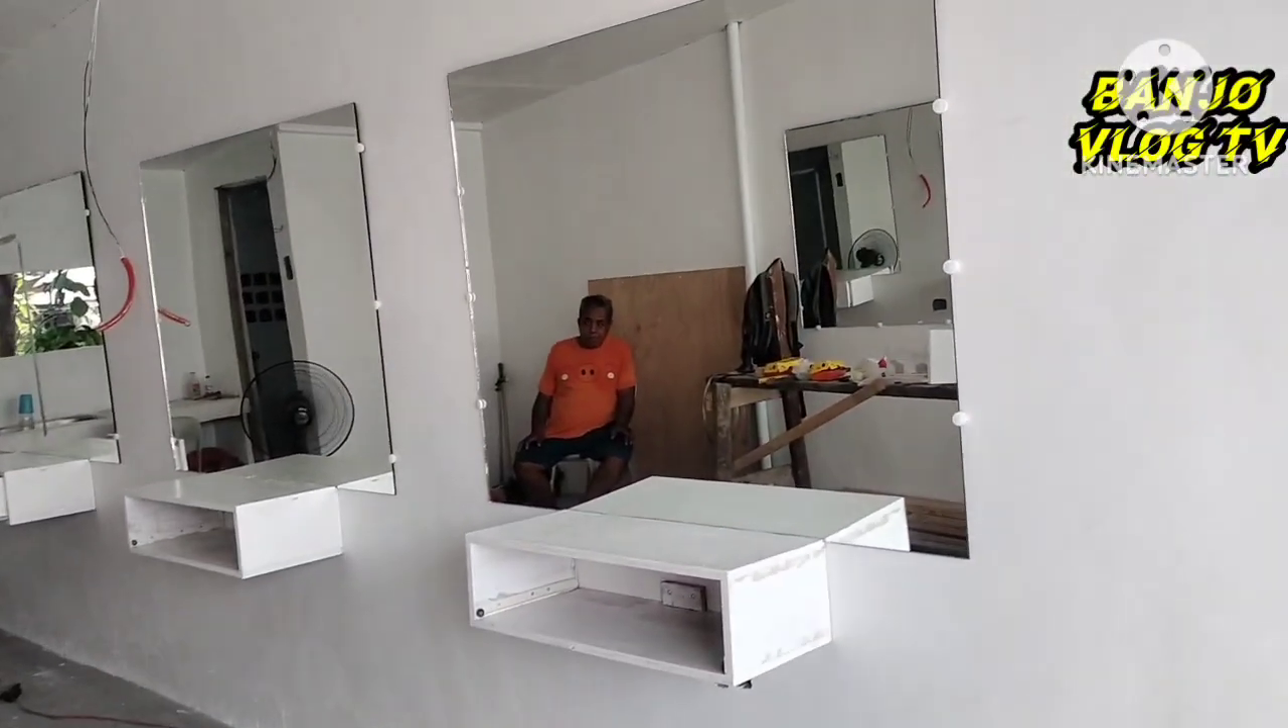Ayan guys, nakabit na lahat namin yung salamin.